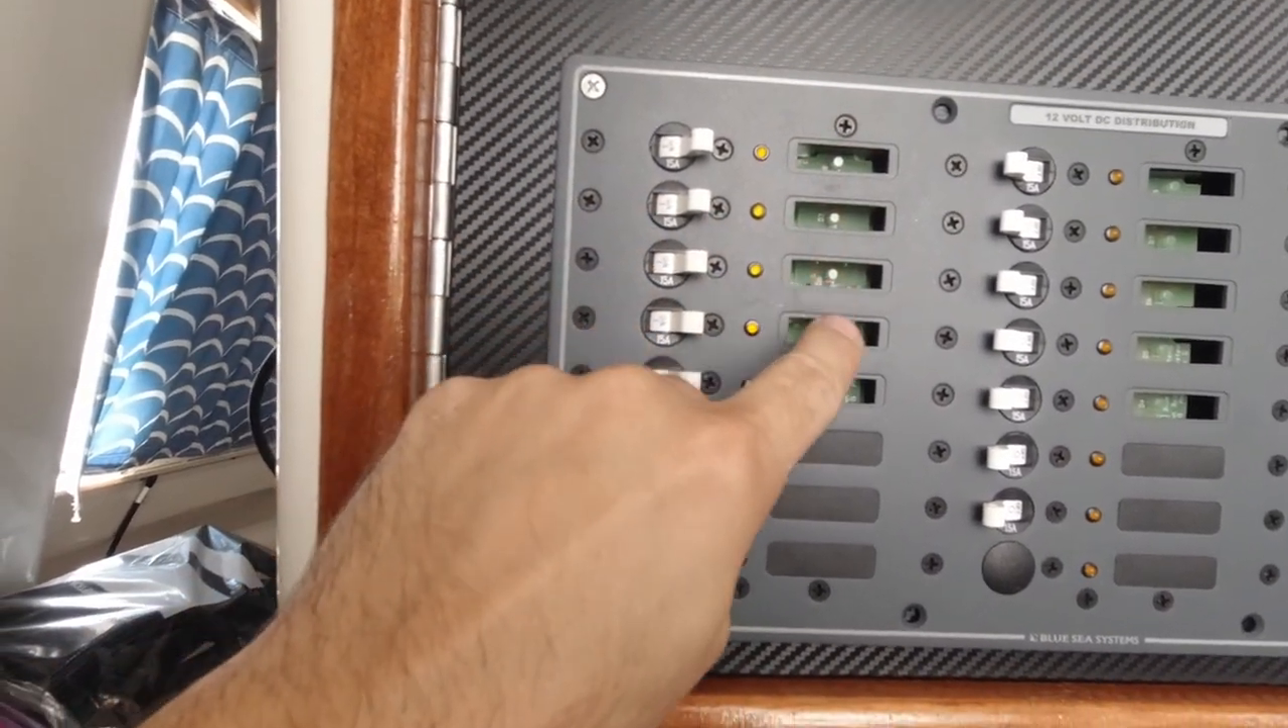We still have to get all of these labels in here but we're going to have to custom order a lot of them because they don't make them for catamarans apparently.